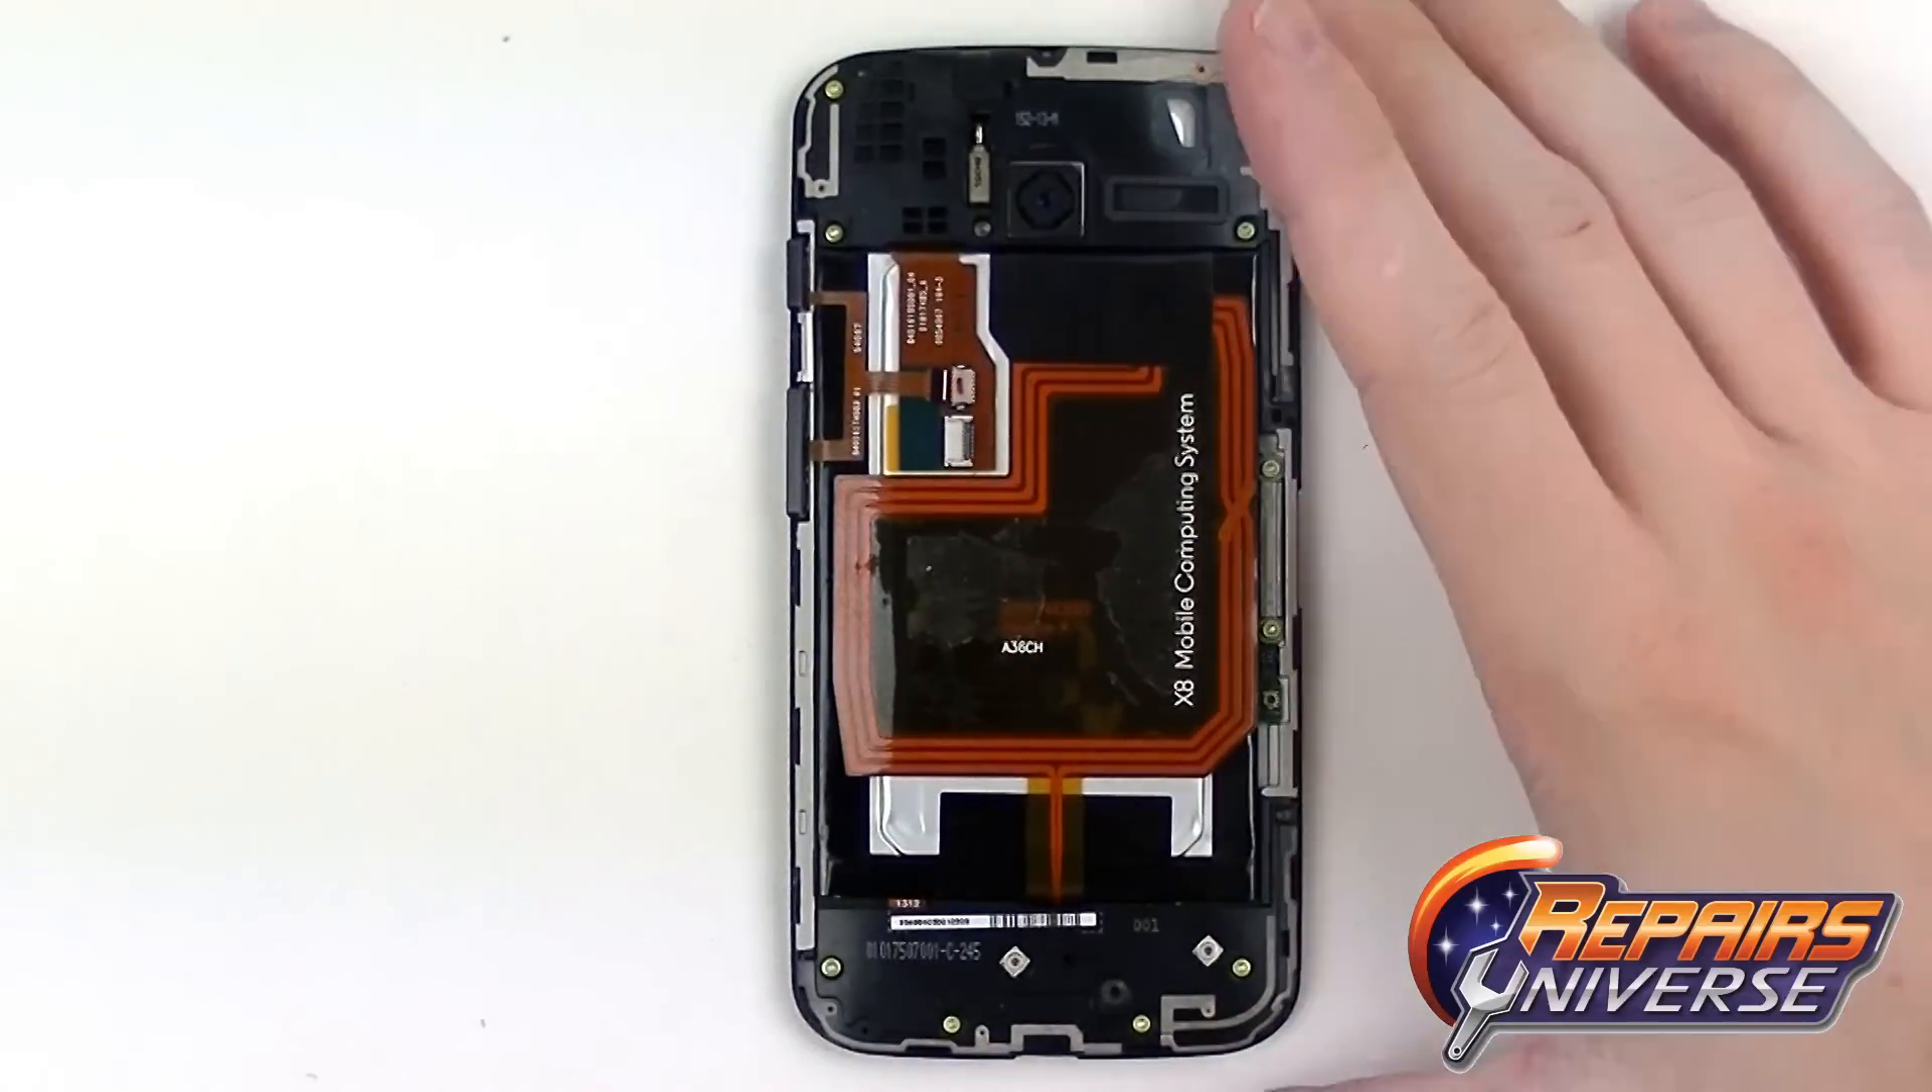There's your back cover fully removed.